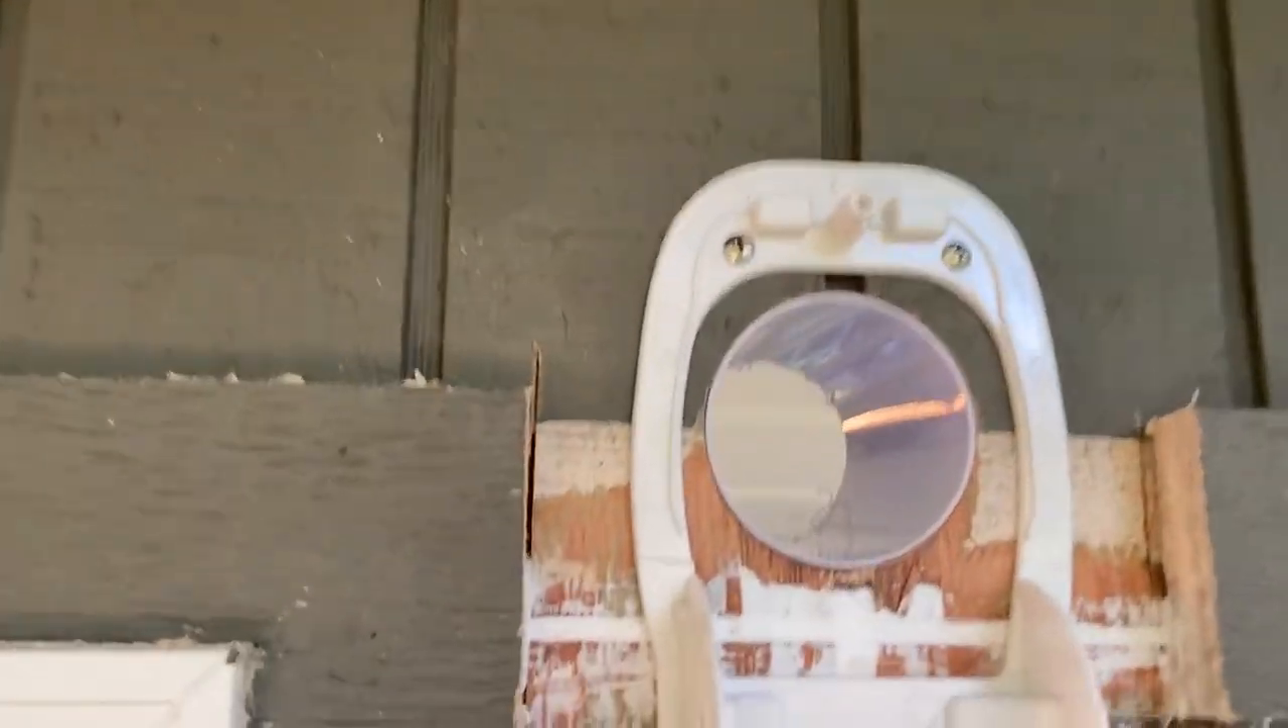We got the sleeves through the wall.